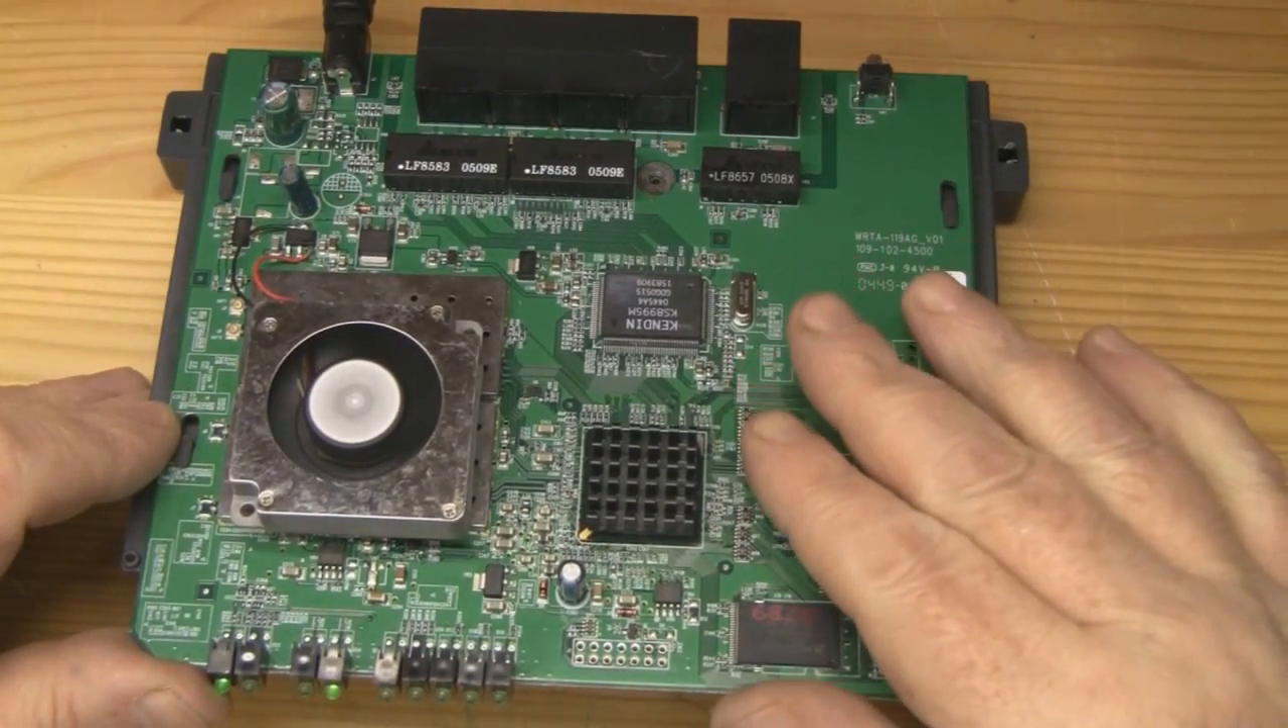The fan's installed and it's actually running now I've got power to the router.